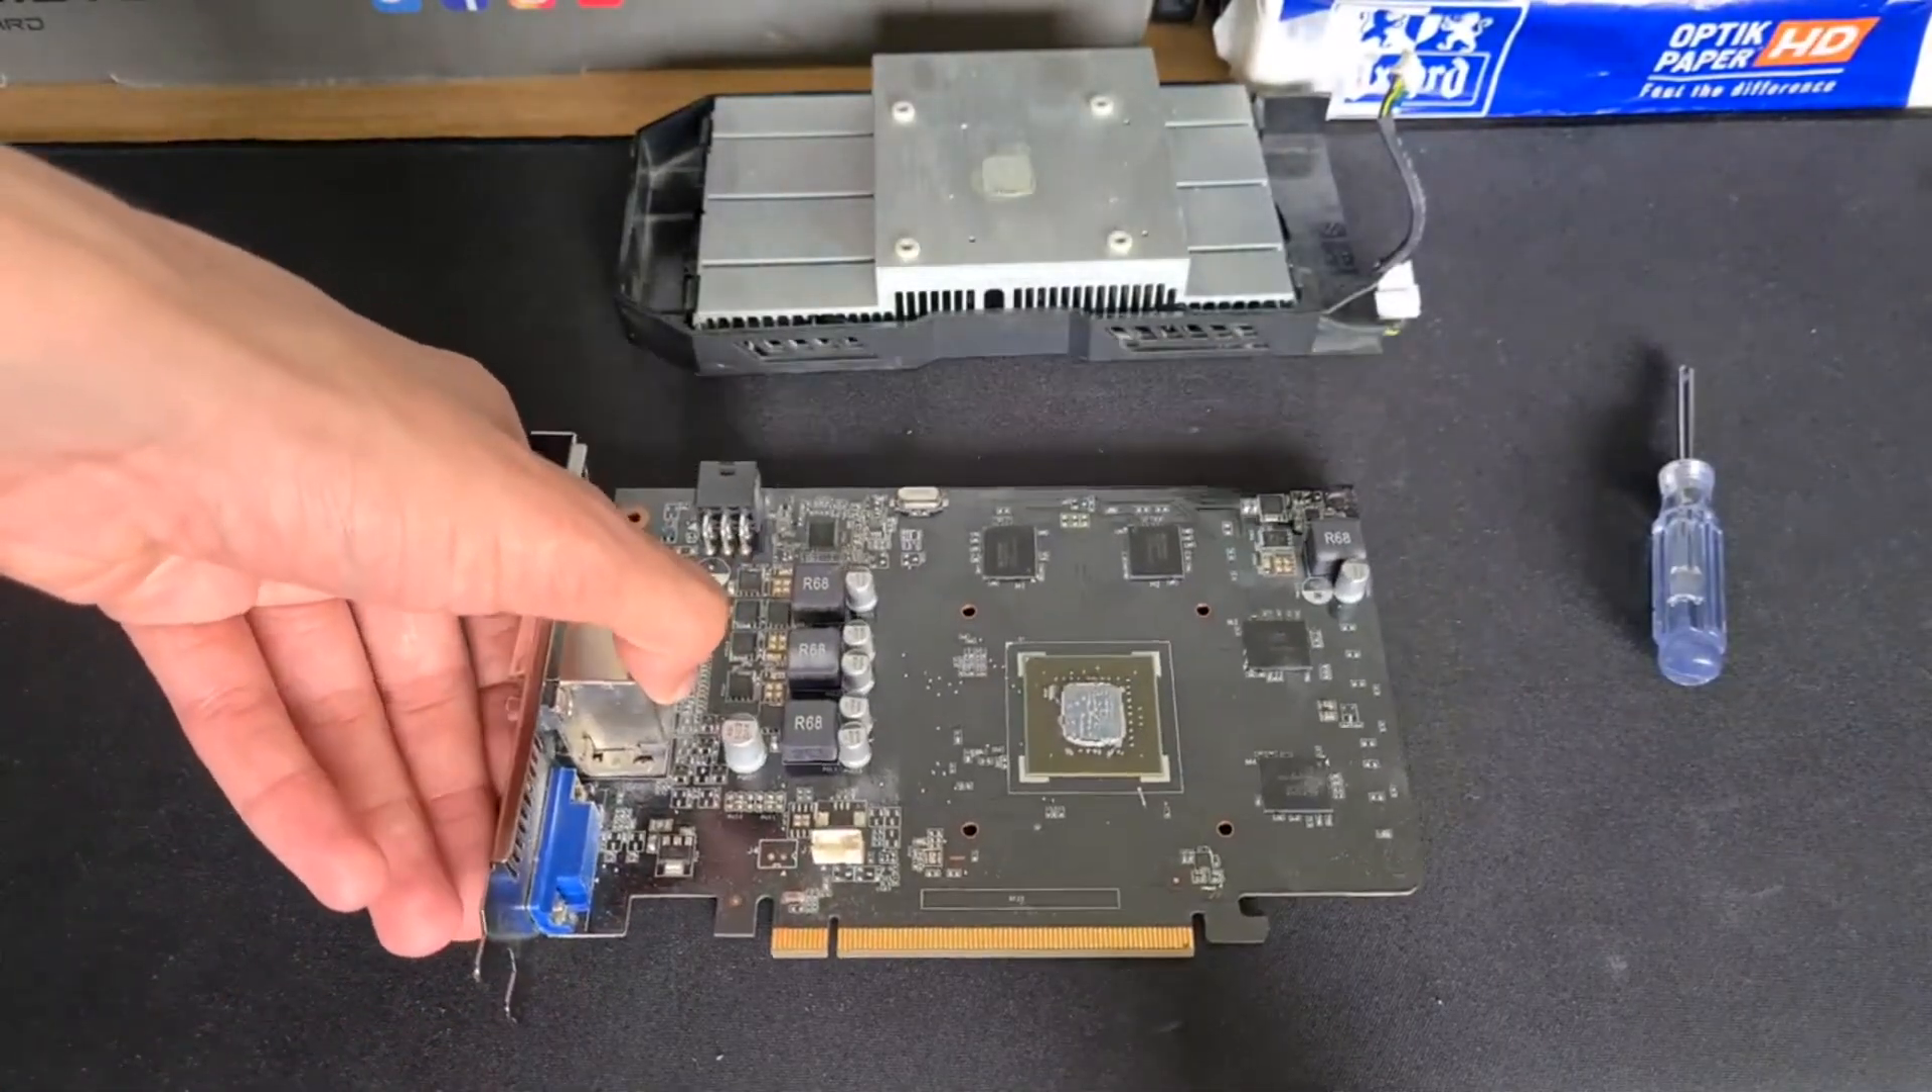And there we go, now we have the actual hardware separated from the cooling system.